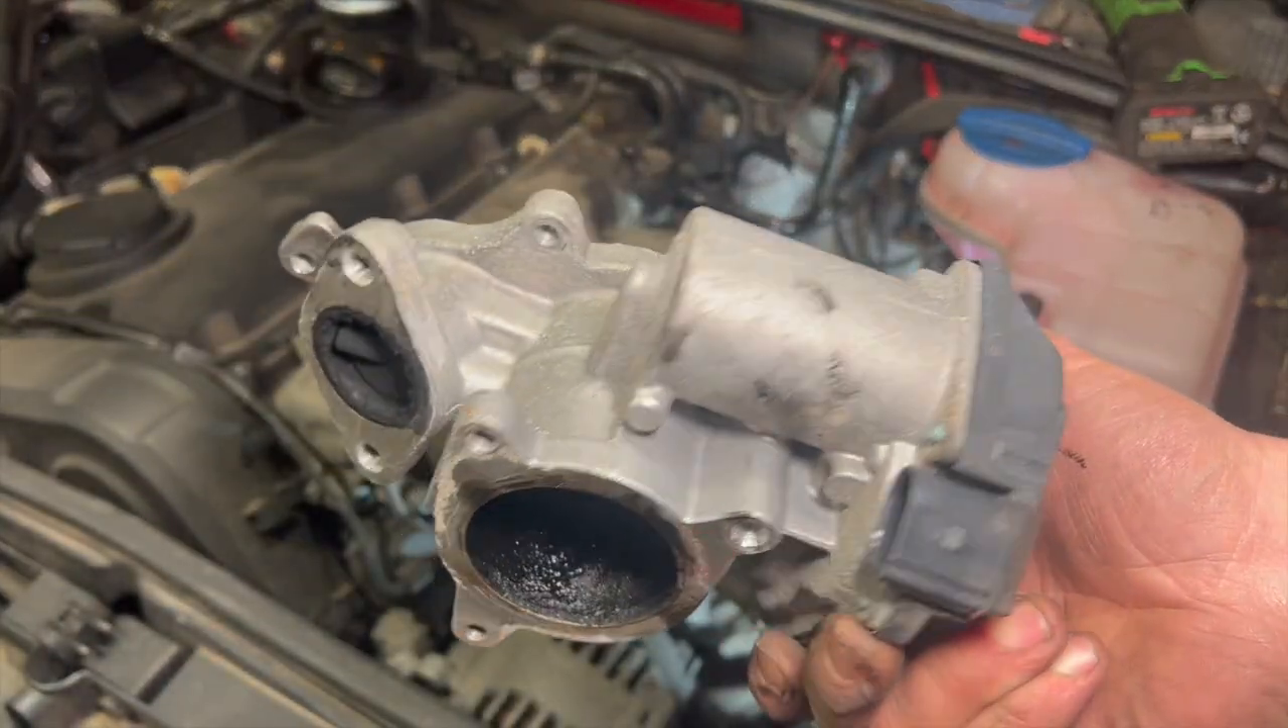As you can see, that's the EGR valve out now.